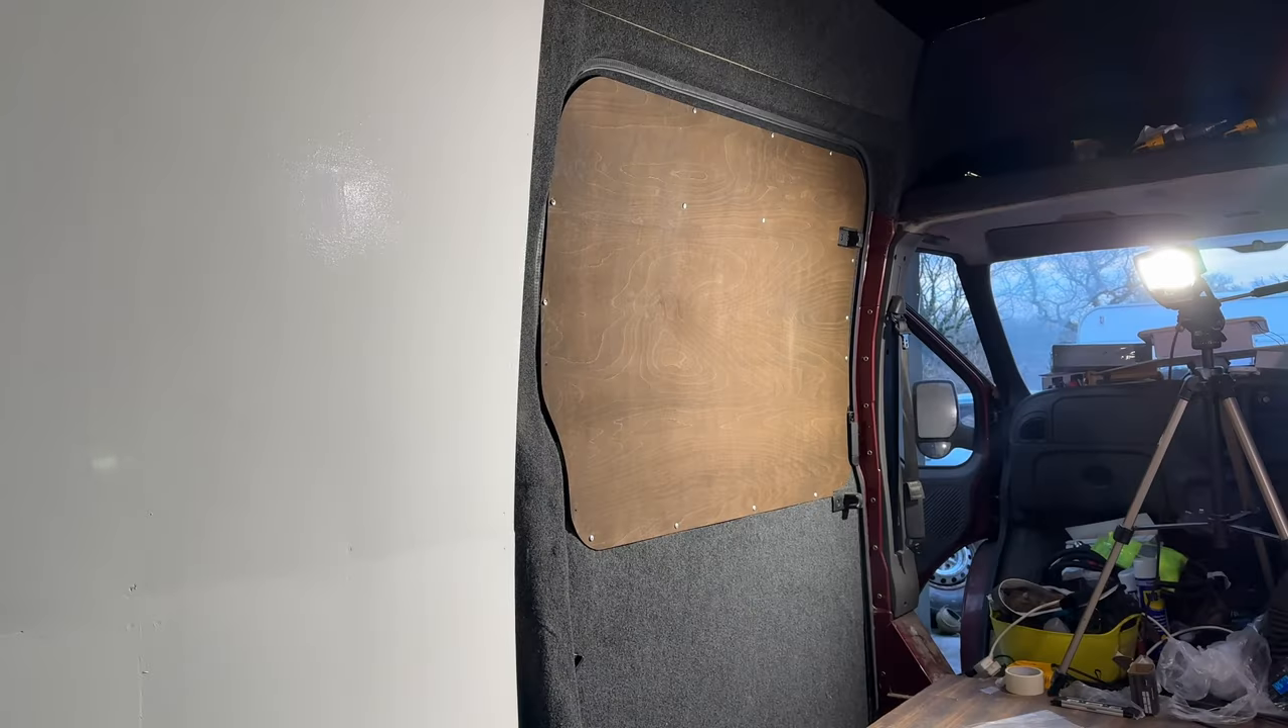We also decided to fix the sliding door panel on and it looks lovely.